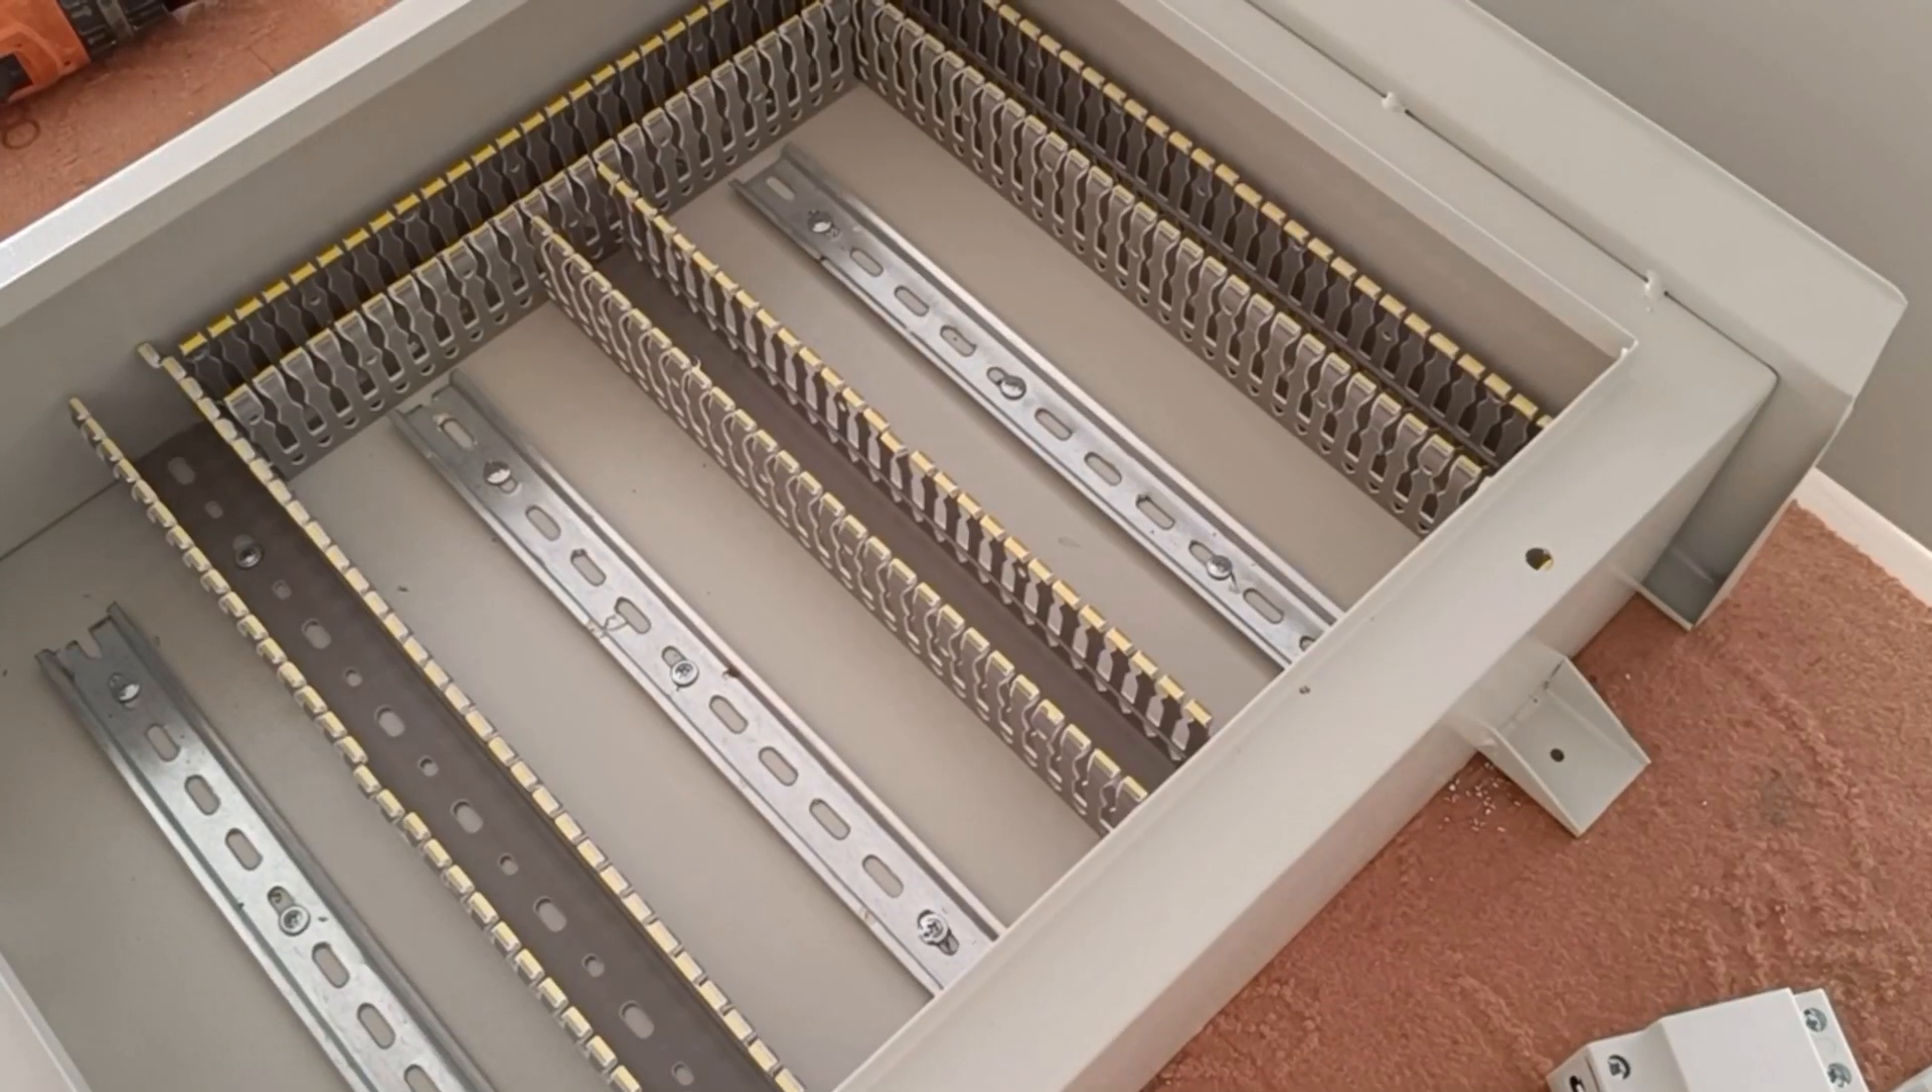So the installation of rails and ducts is finished.